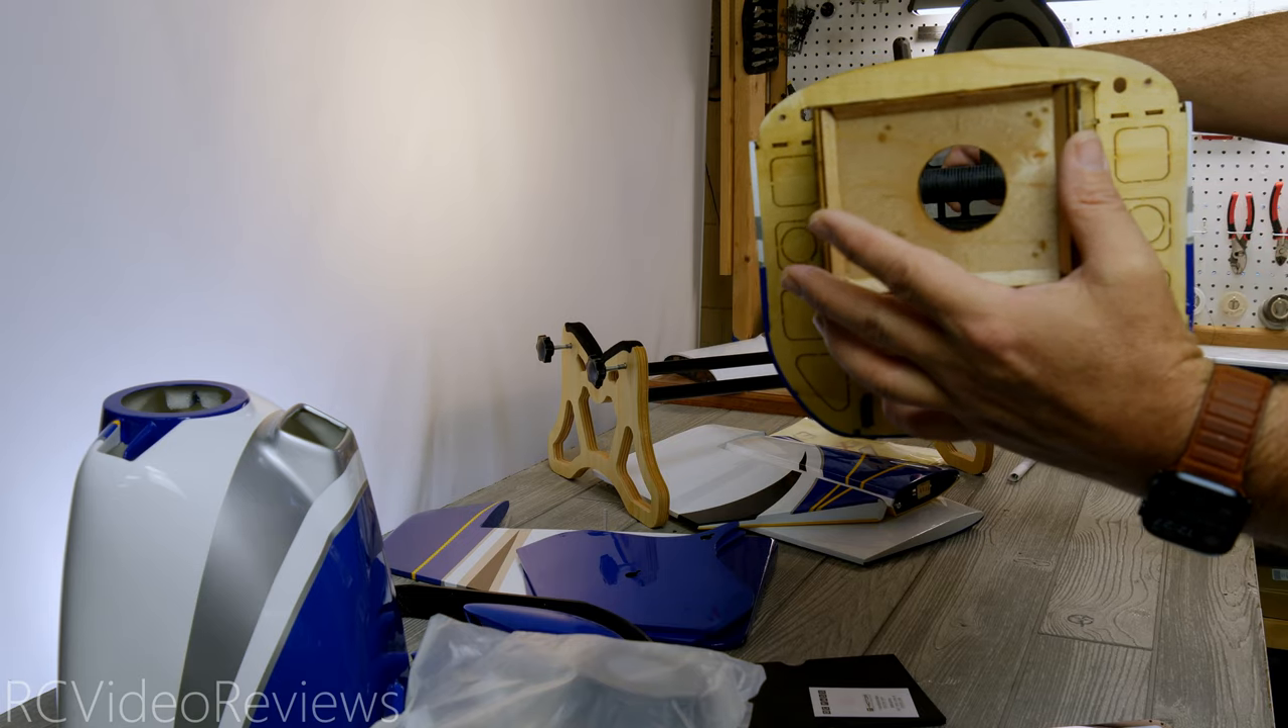Regarding the motor box up front, the box is already assembled and glued.